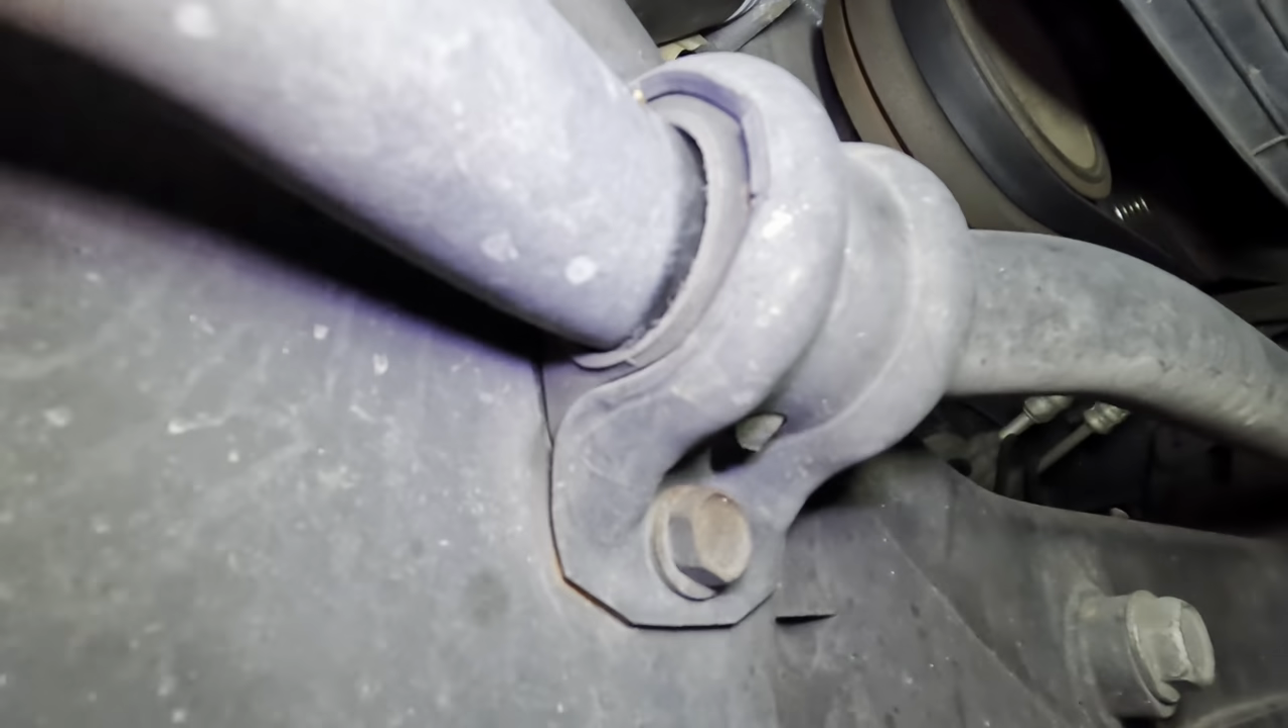Well here we got something that's uh that sway bar bushing's a little worn out see the gap in there that gap really shouldn't be there.